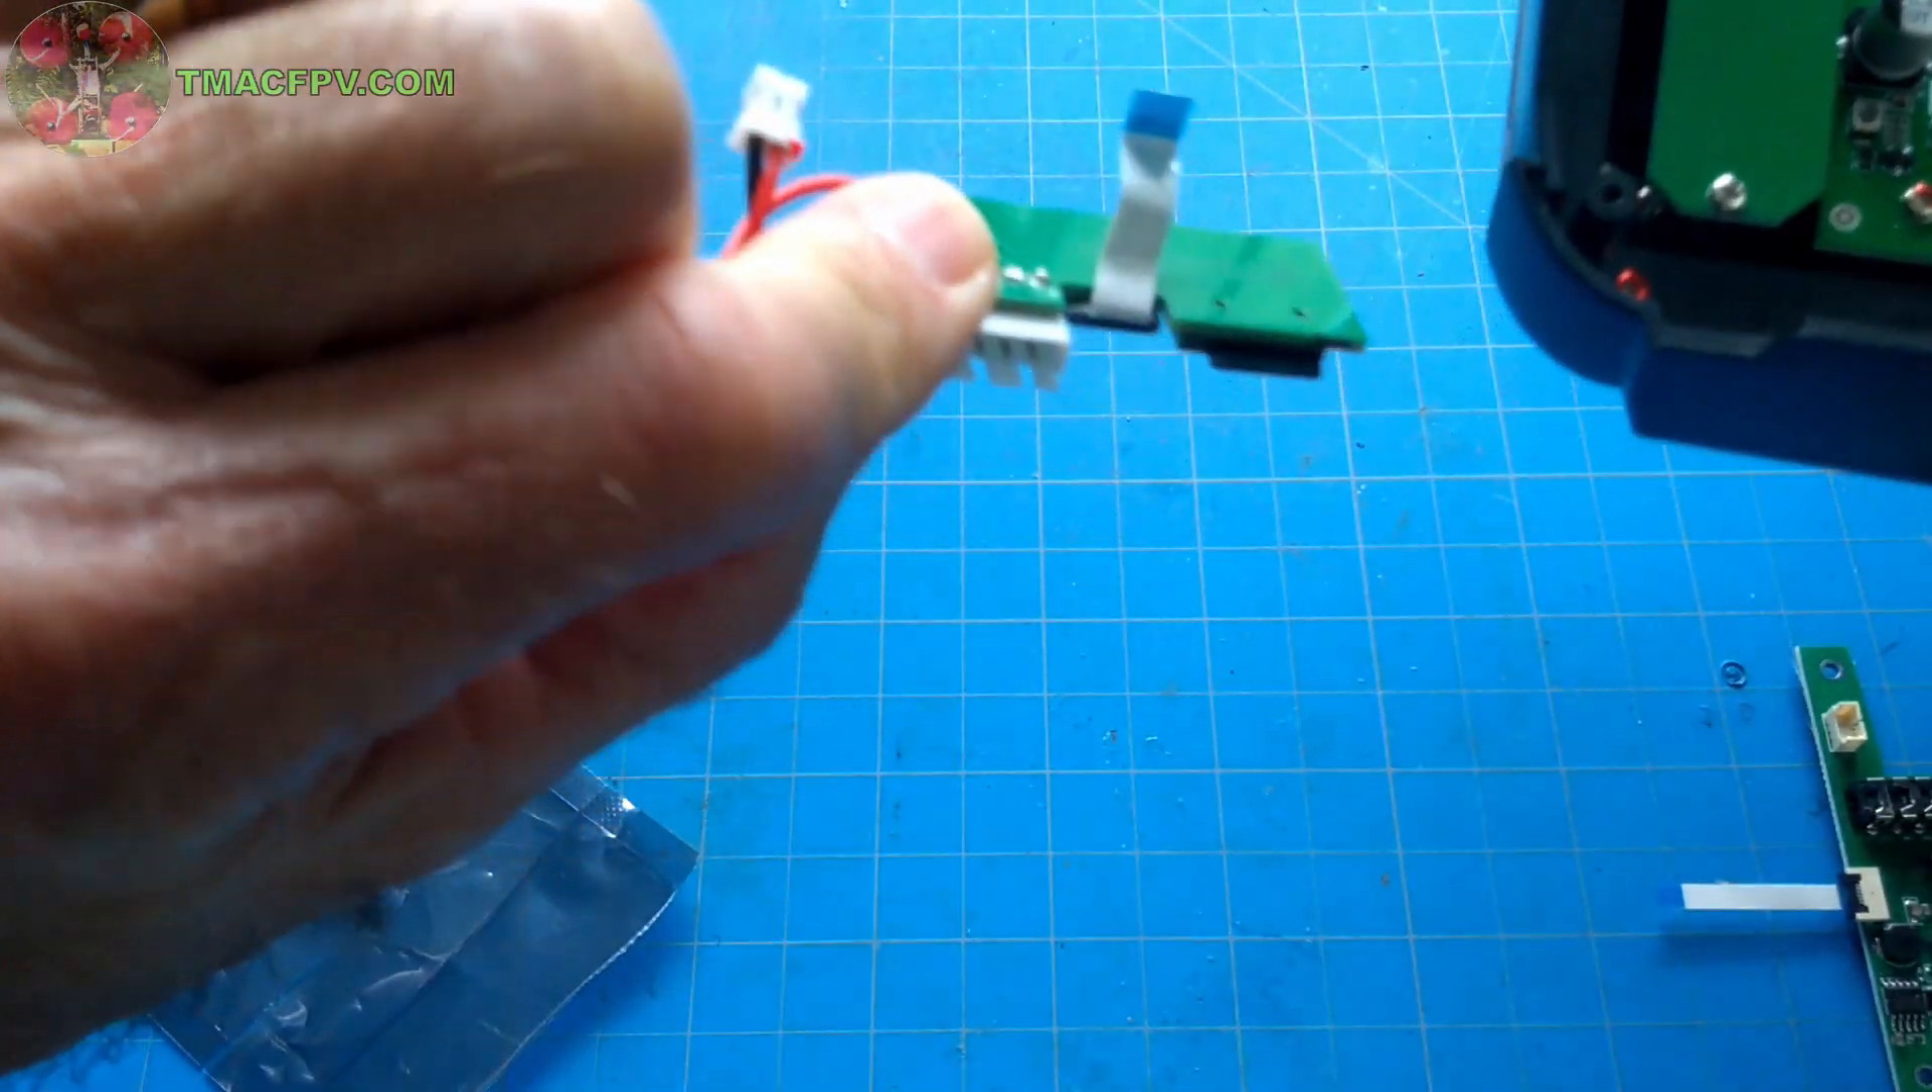Now you've got the complete board out of the transmitter.